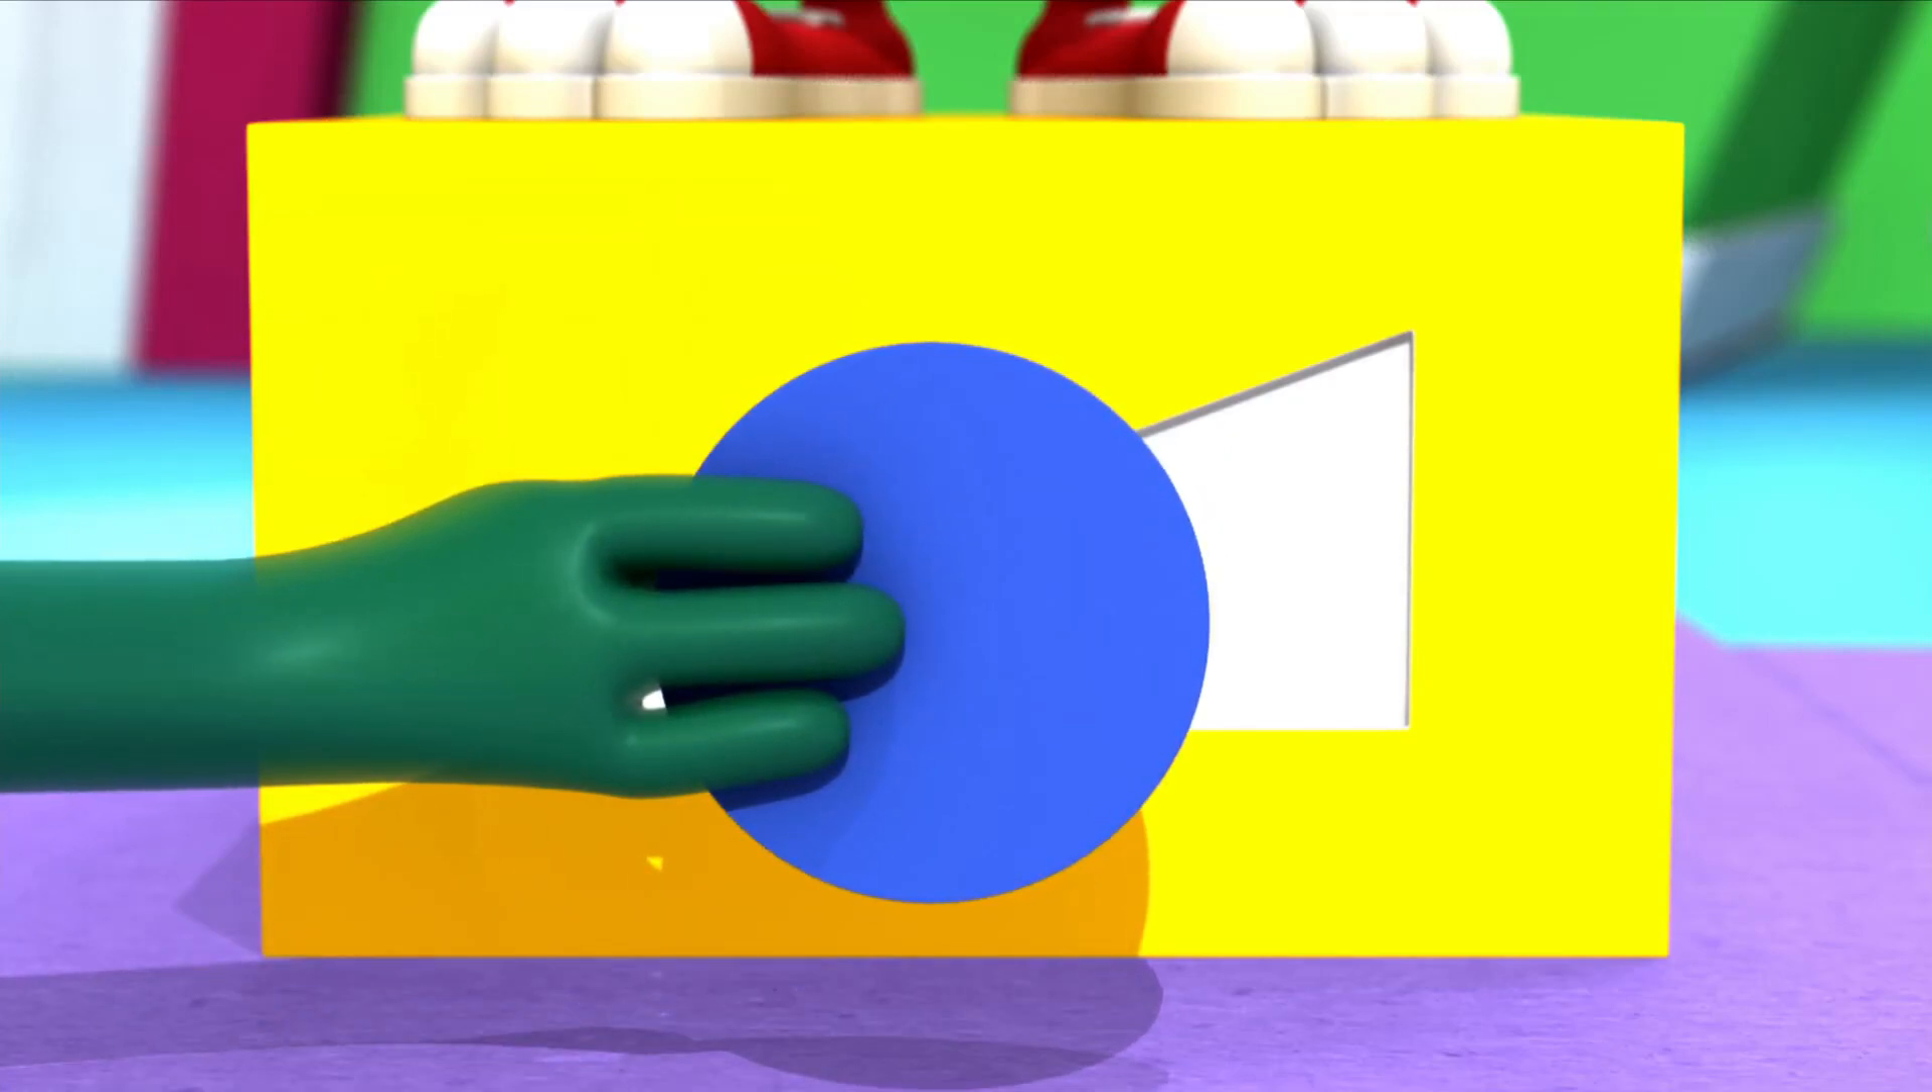Does that piece fit the cutout? Nope!